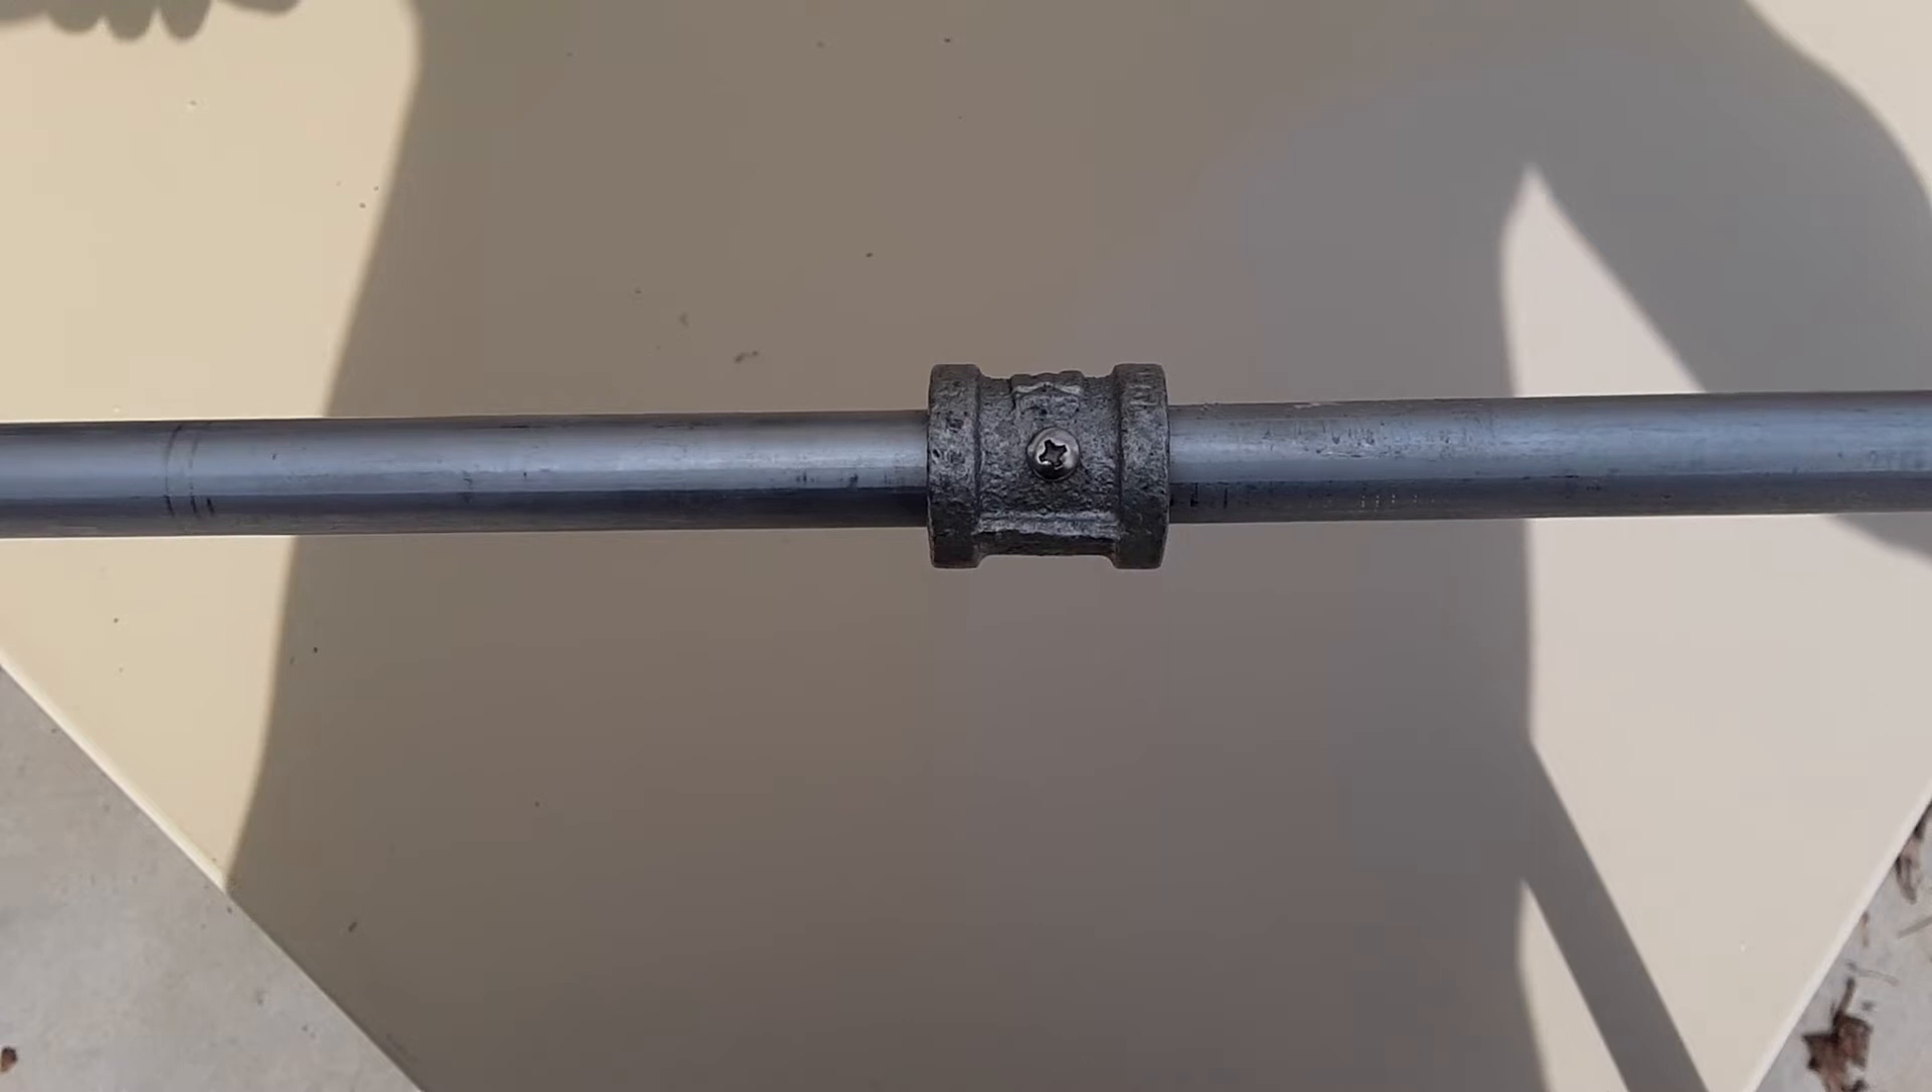This is the finished product of the coupler and set screw.